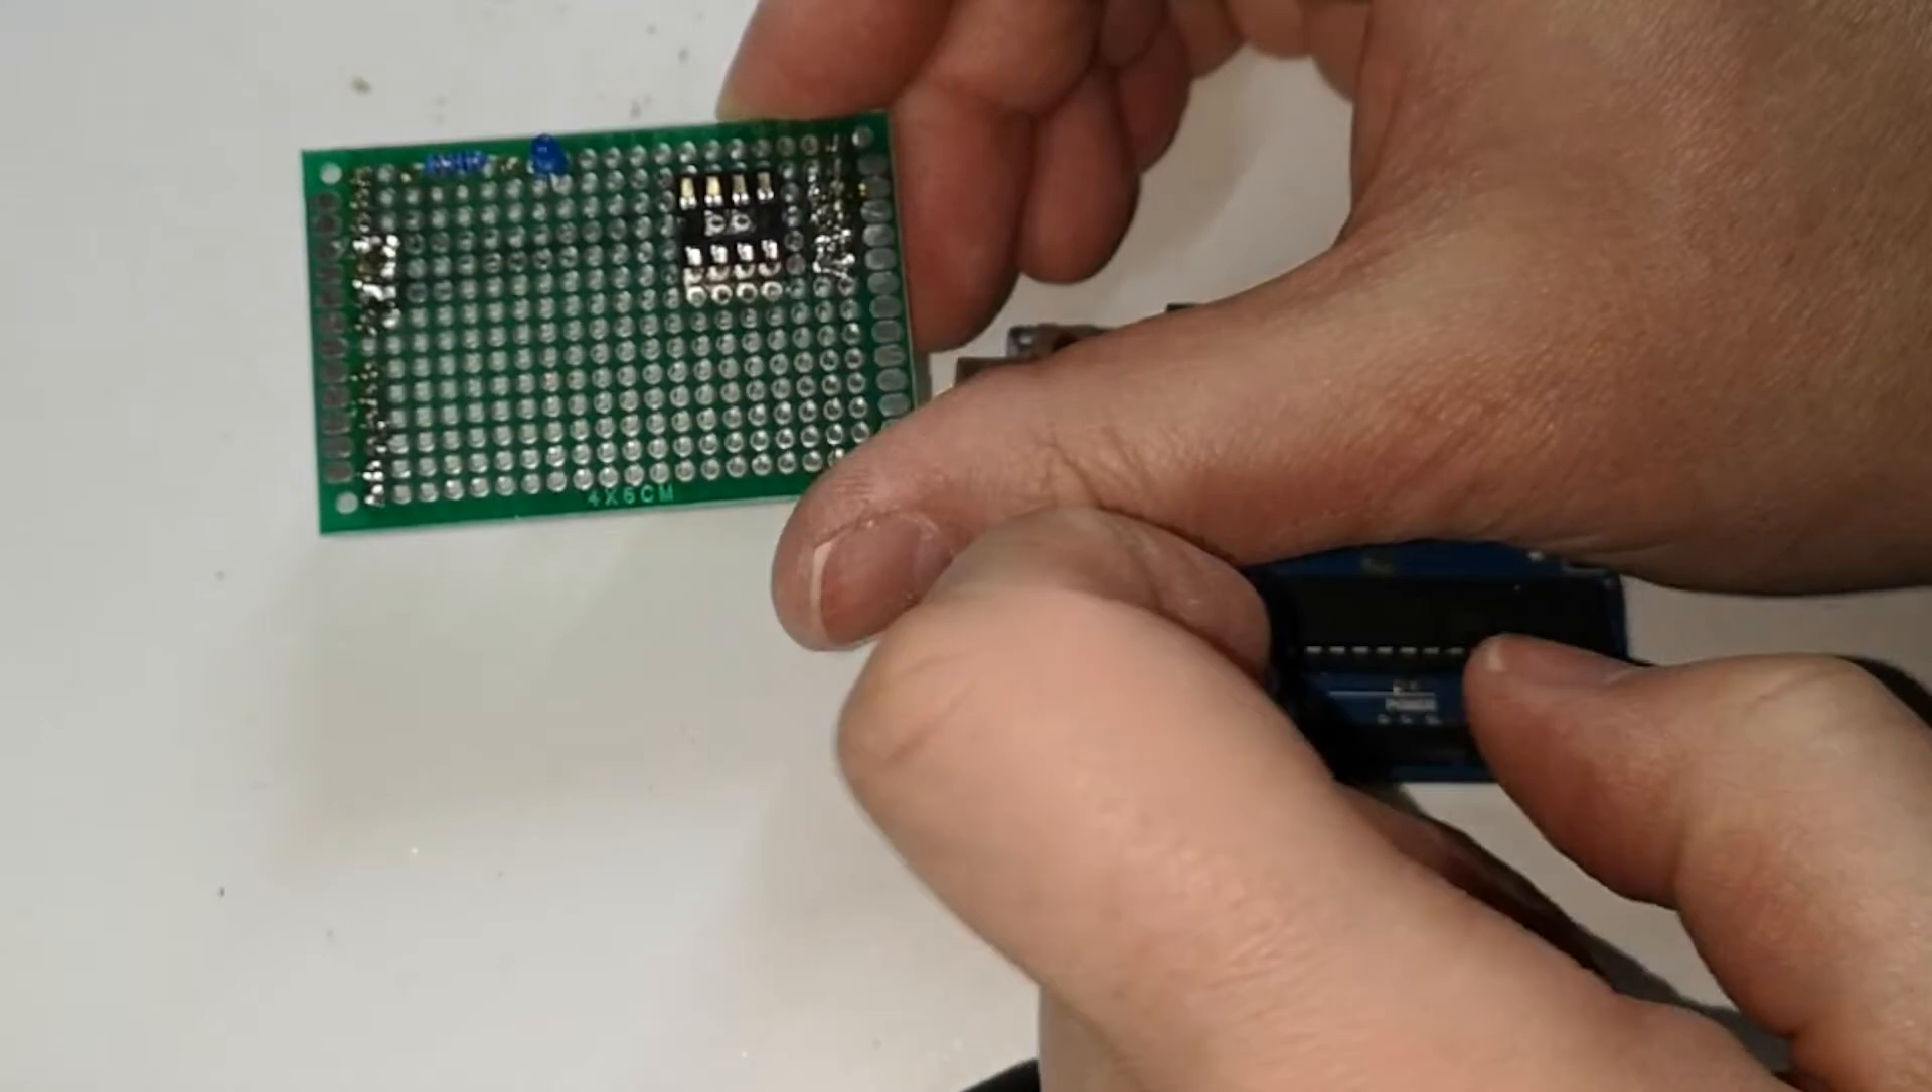I've only put the 8 pin socket on for now.